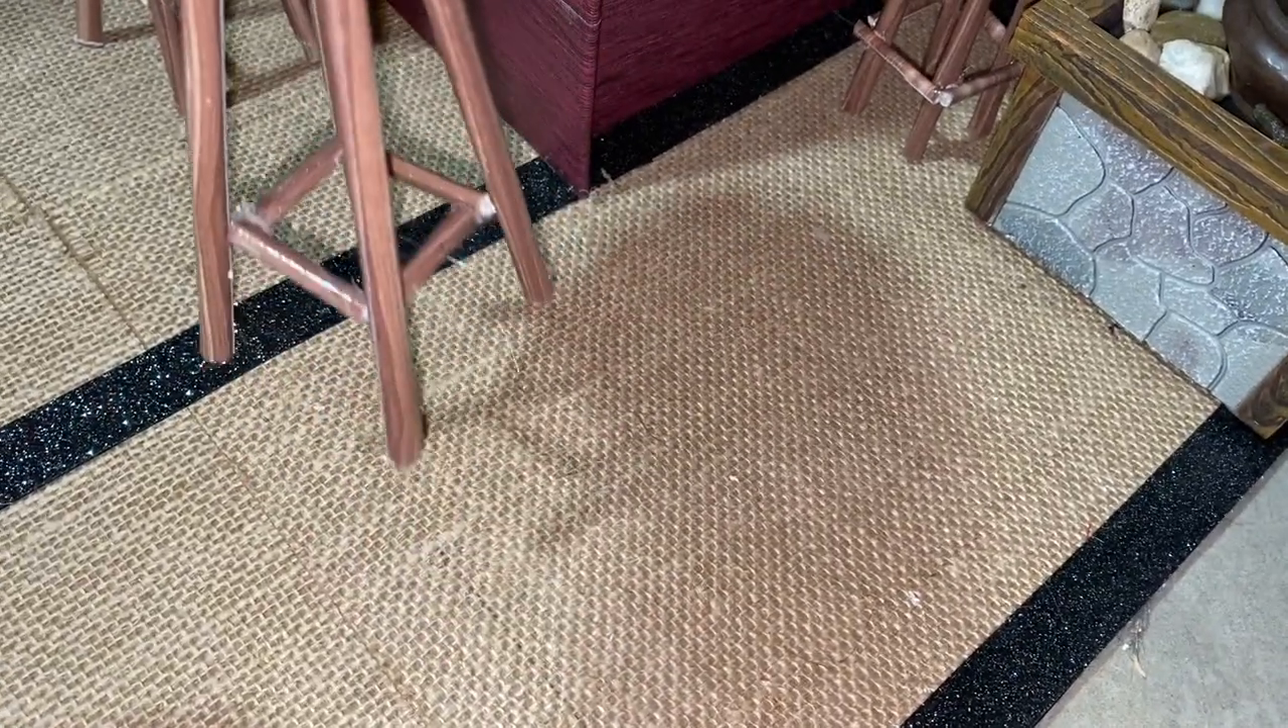I hot glued those little dowel rods between the four legs of the stools.